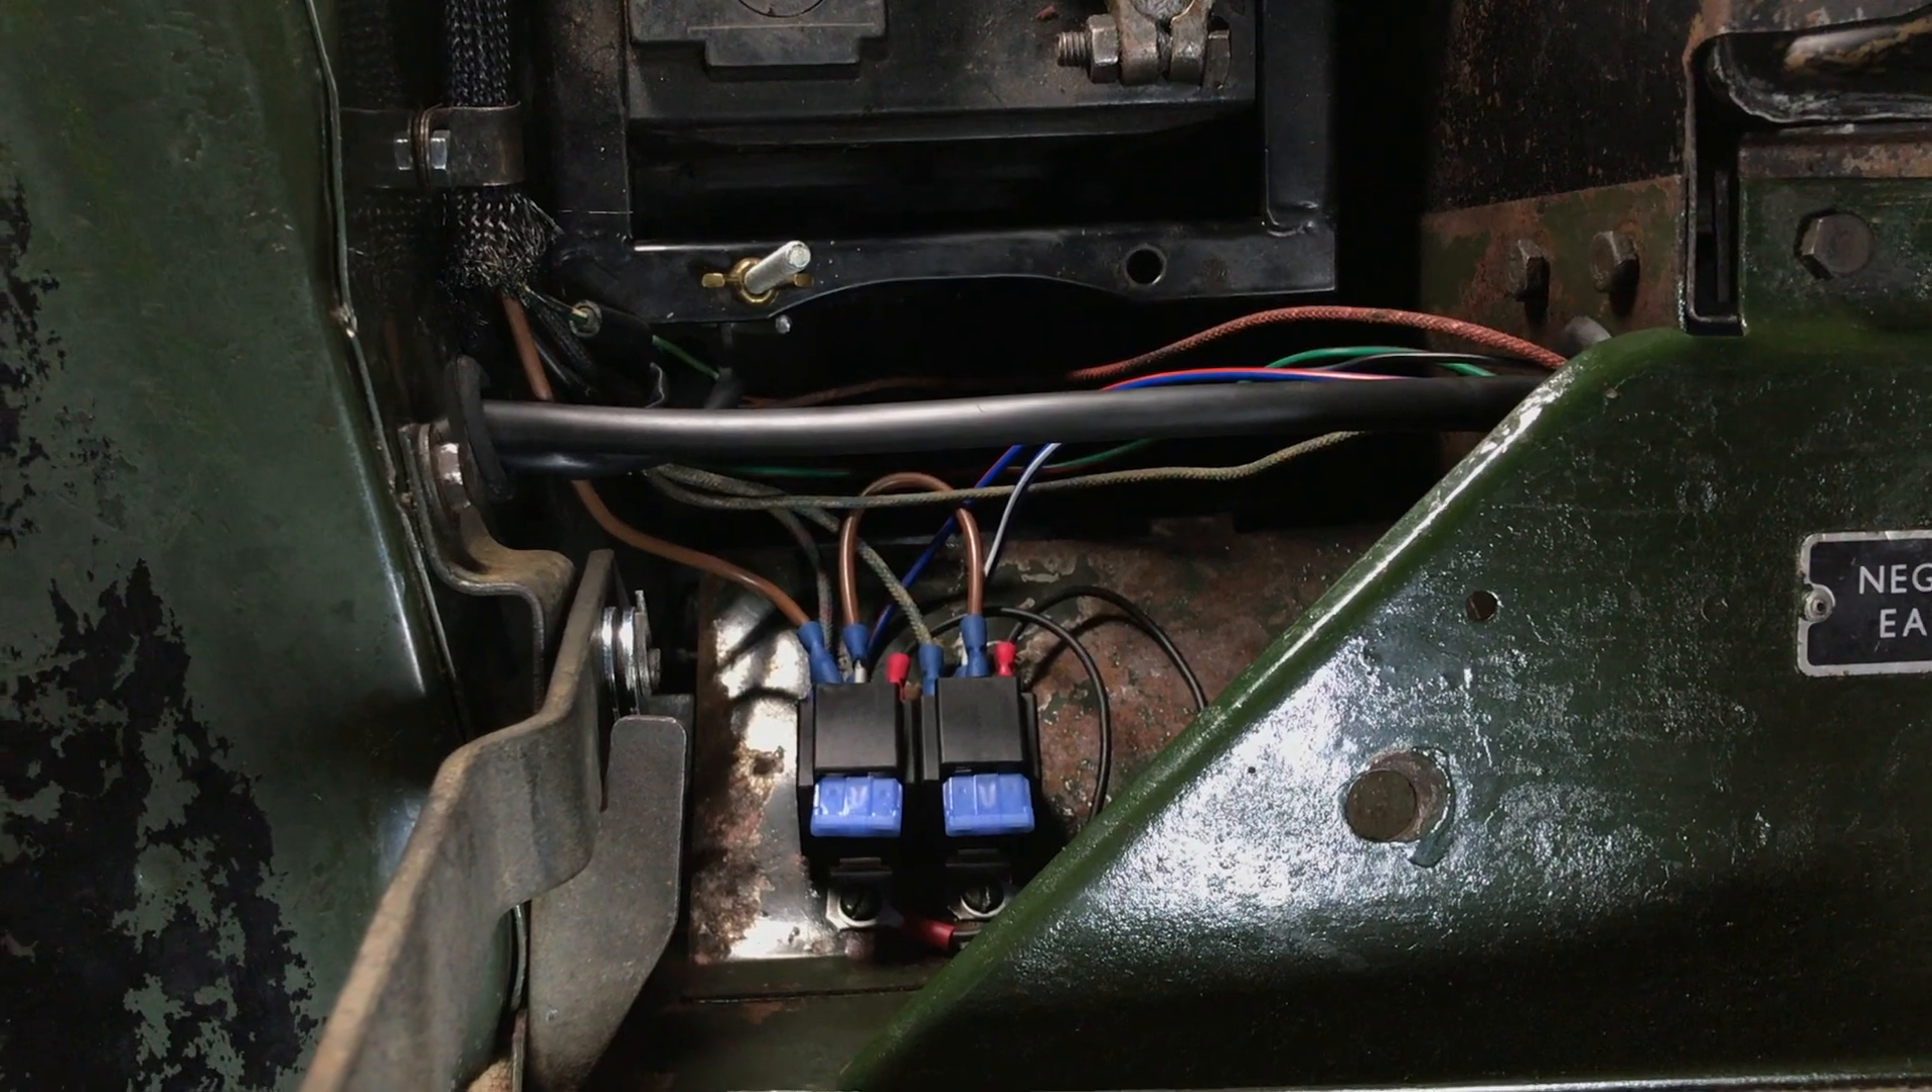Well, the relays are in now. And they're tucked away down there. Both fused.